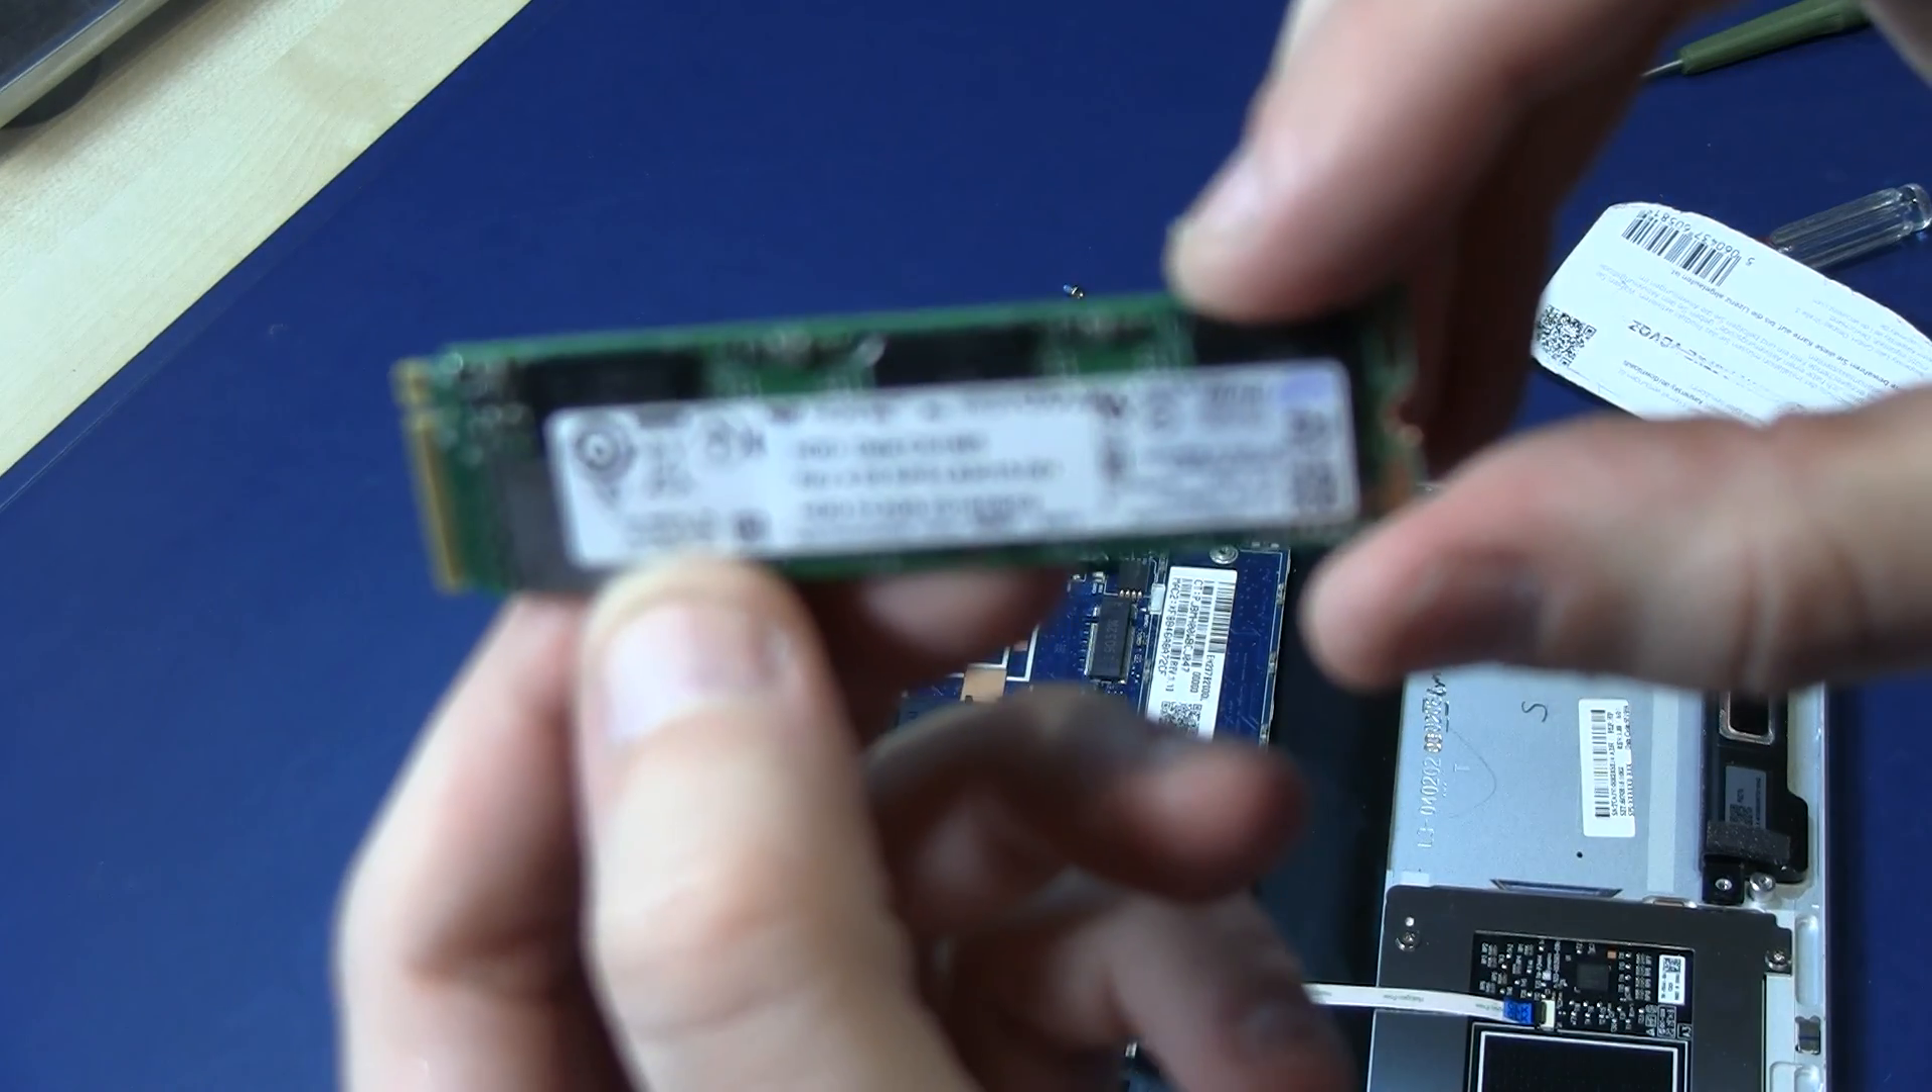So now the solid state disk is removed.